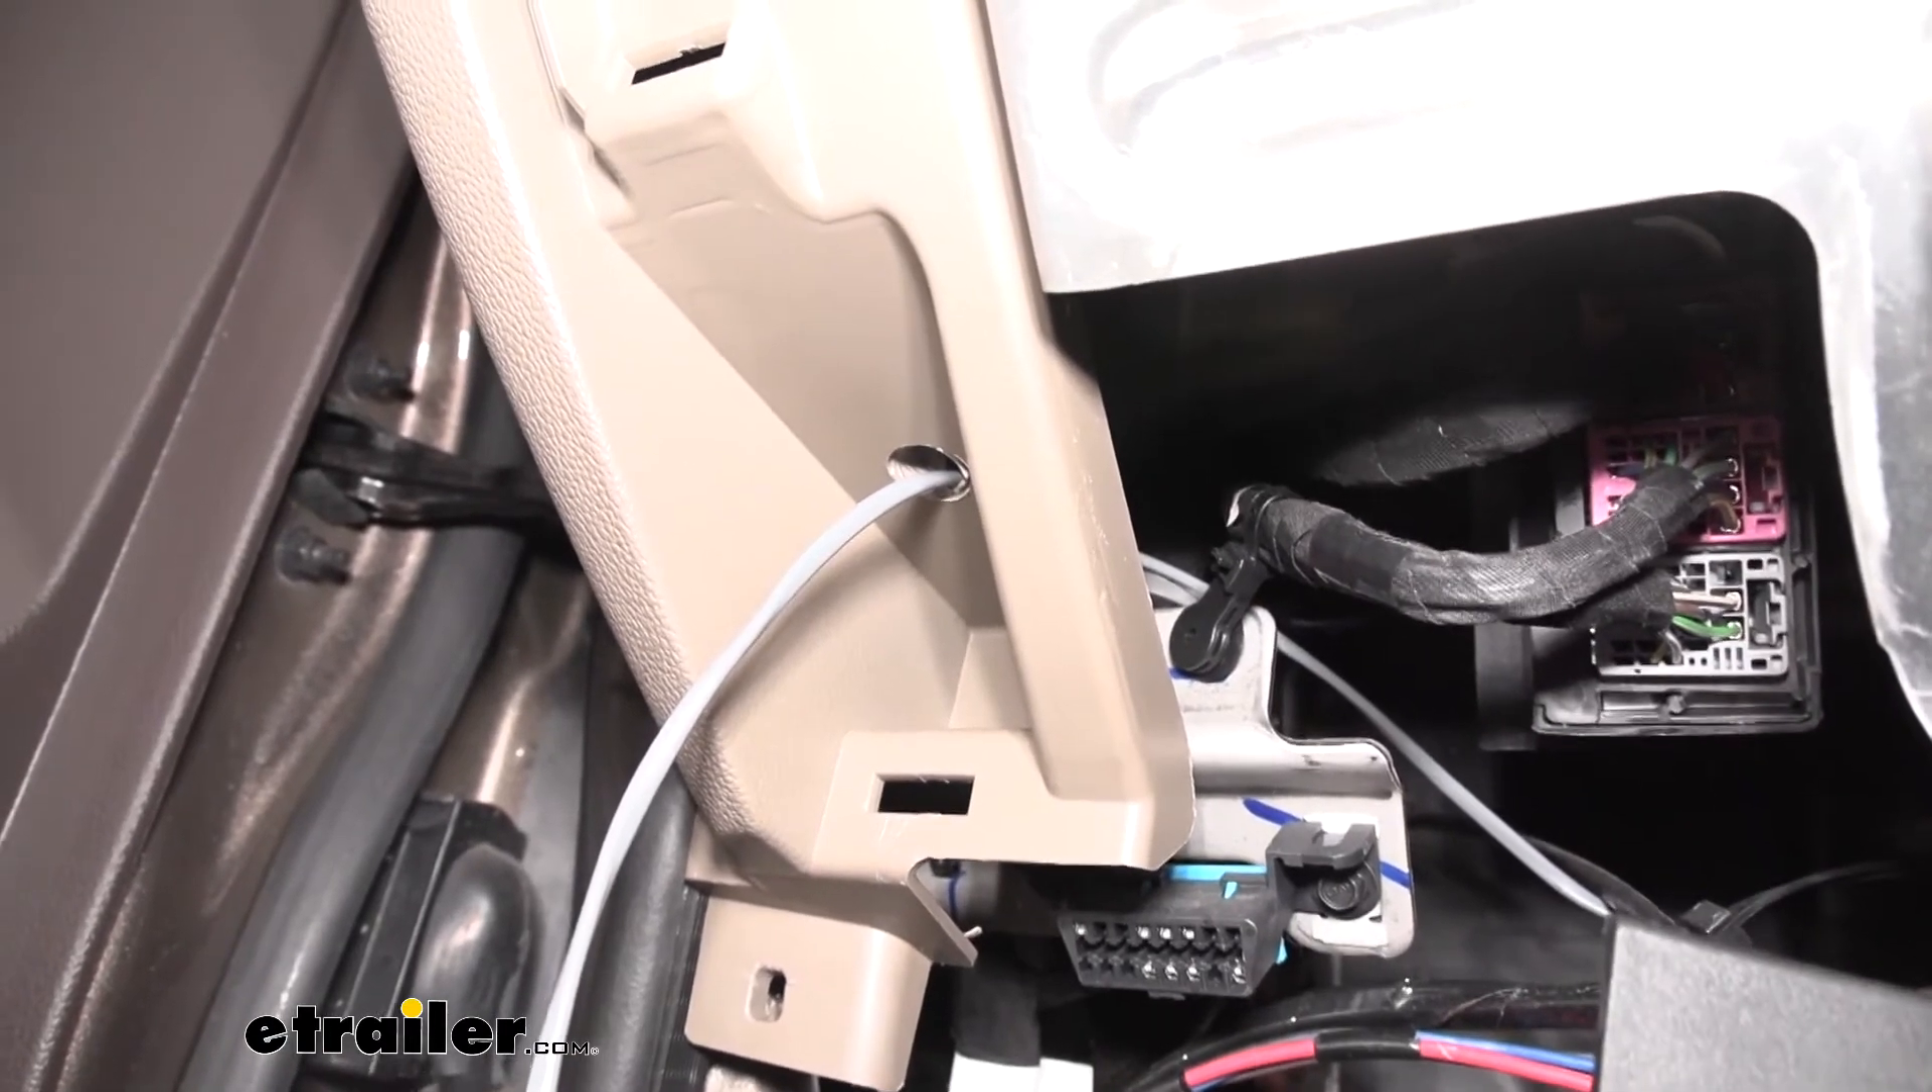And here's what our wiring looks like once we dropped it through the hole that we drilled.